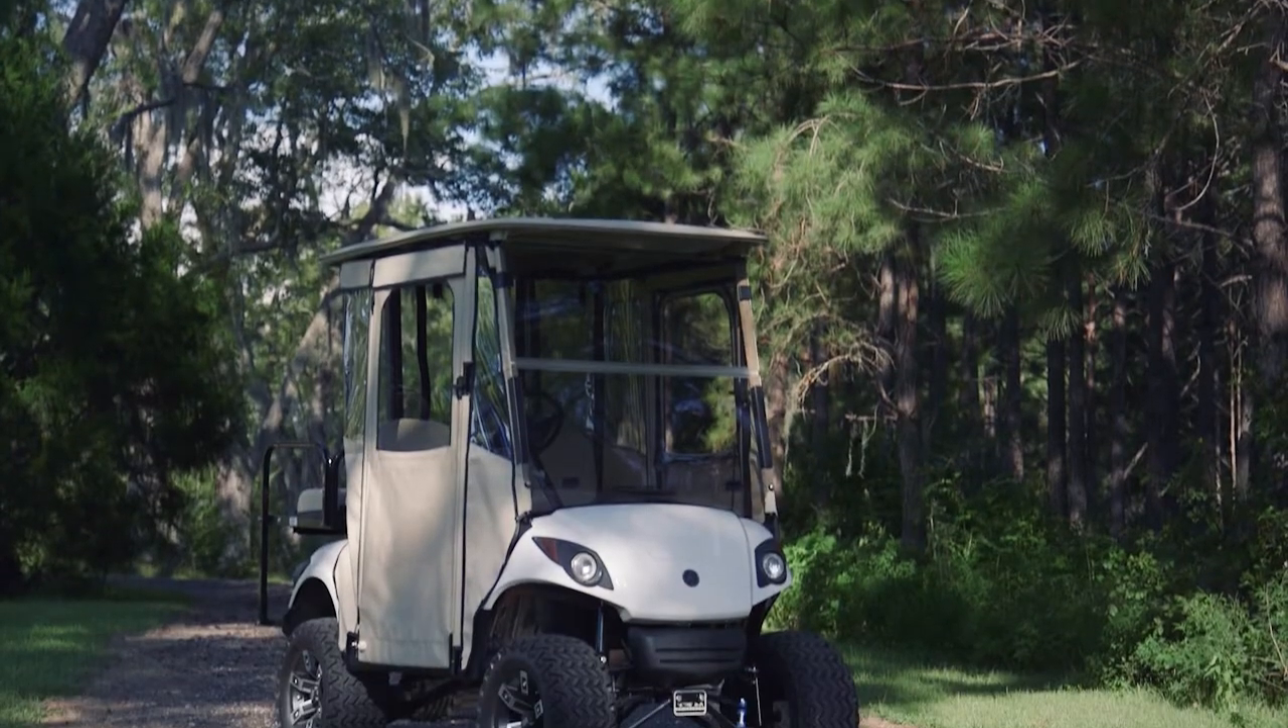You're now finished installing your Red Dot DoorMax Enclosure designed for the Yamaha G29.